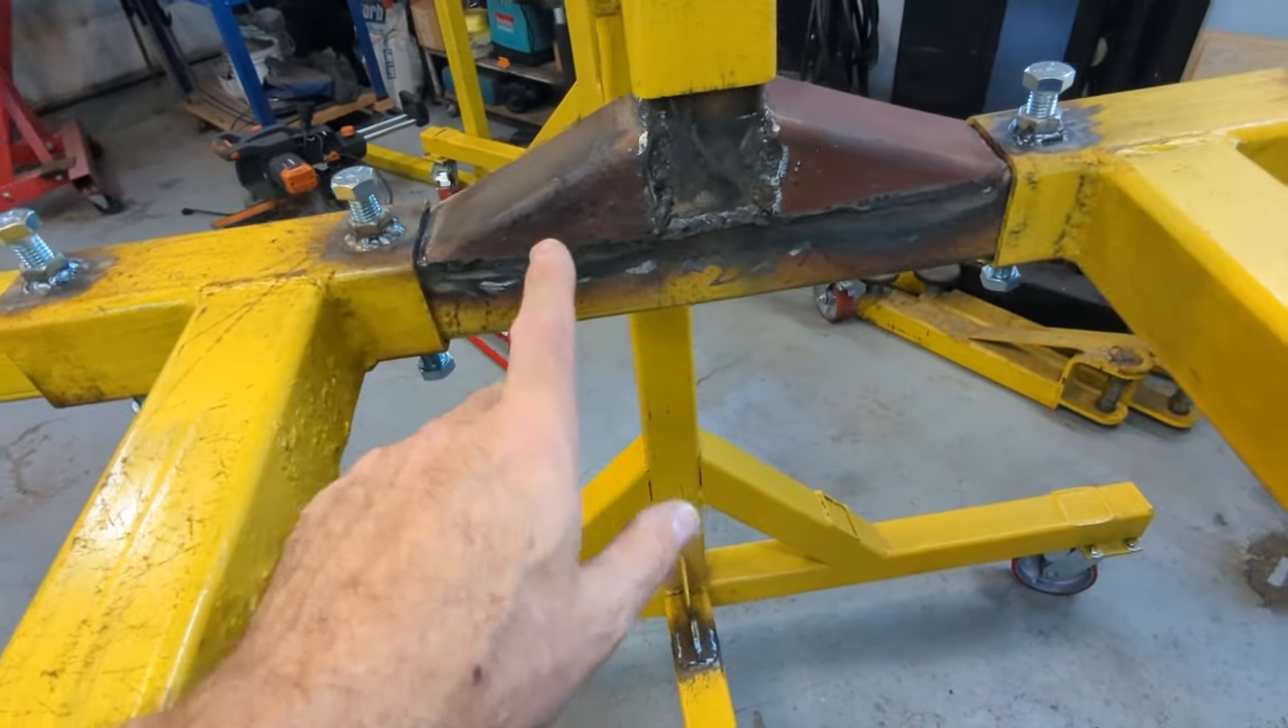Put the gussets on the hanger frame. A little different than the gussets that were in the plan.